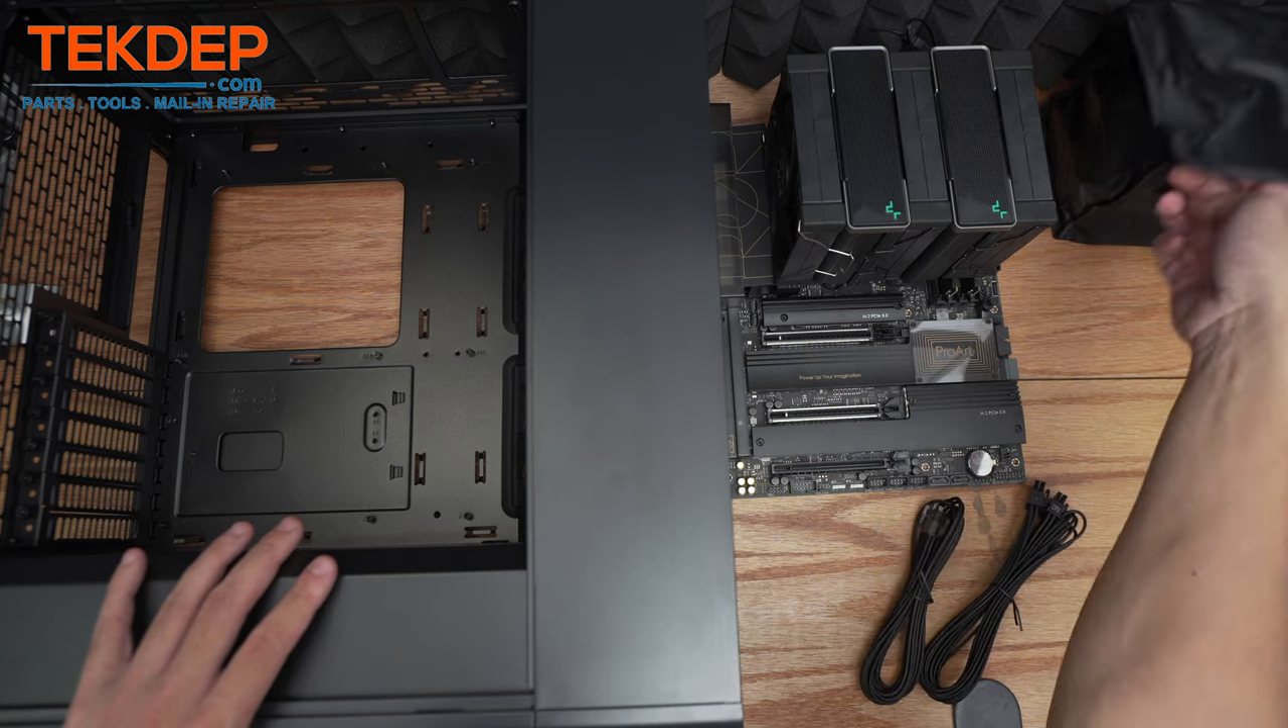All right so now that we've got the board fully assembled it's ready to go in the case minus a few things here.